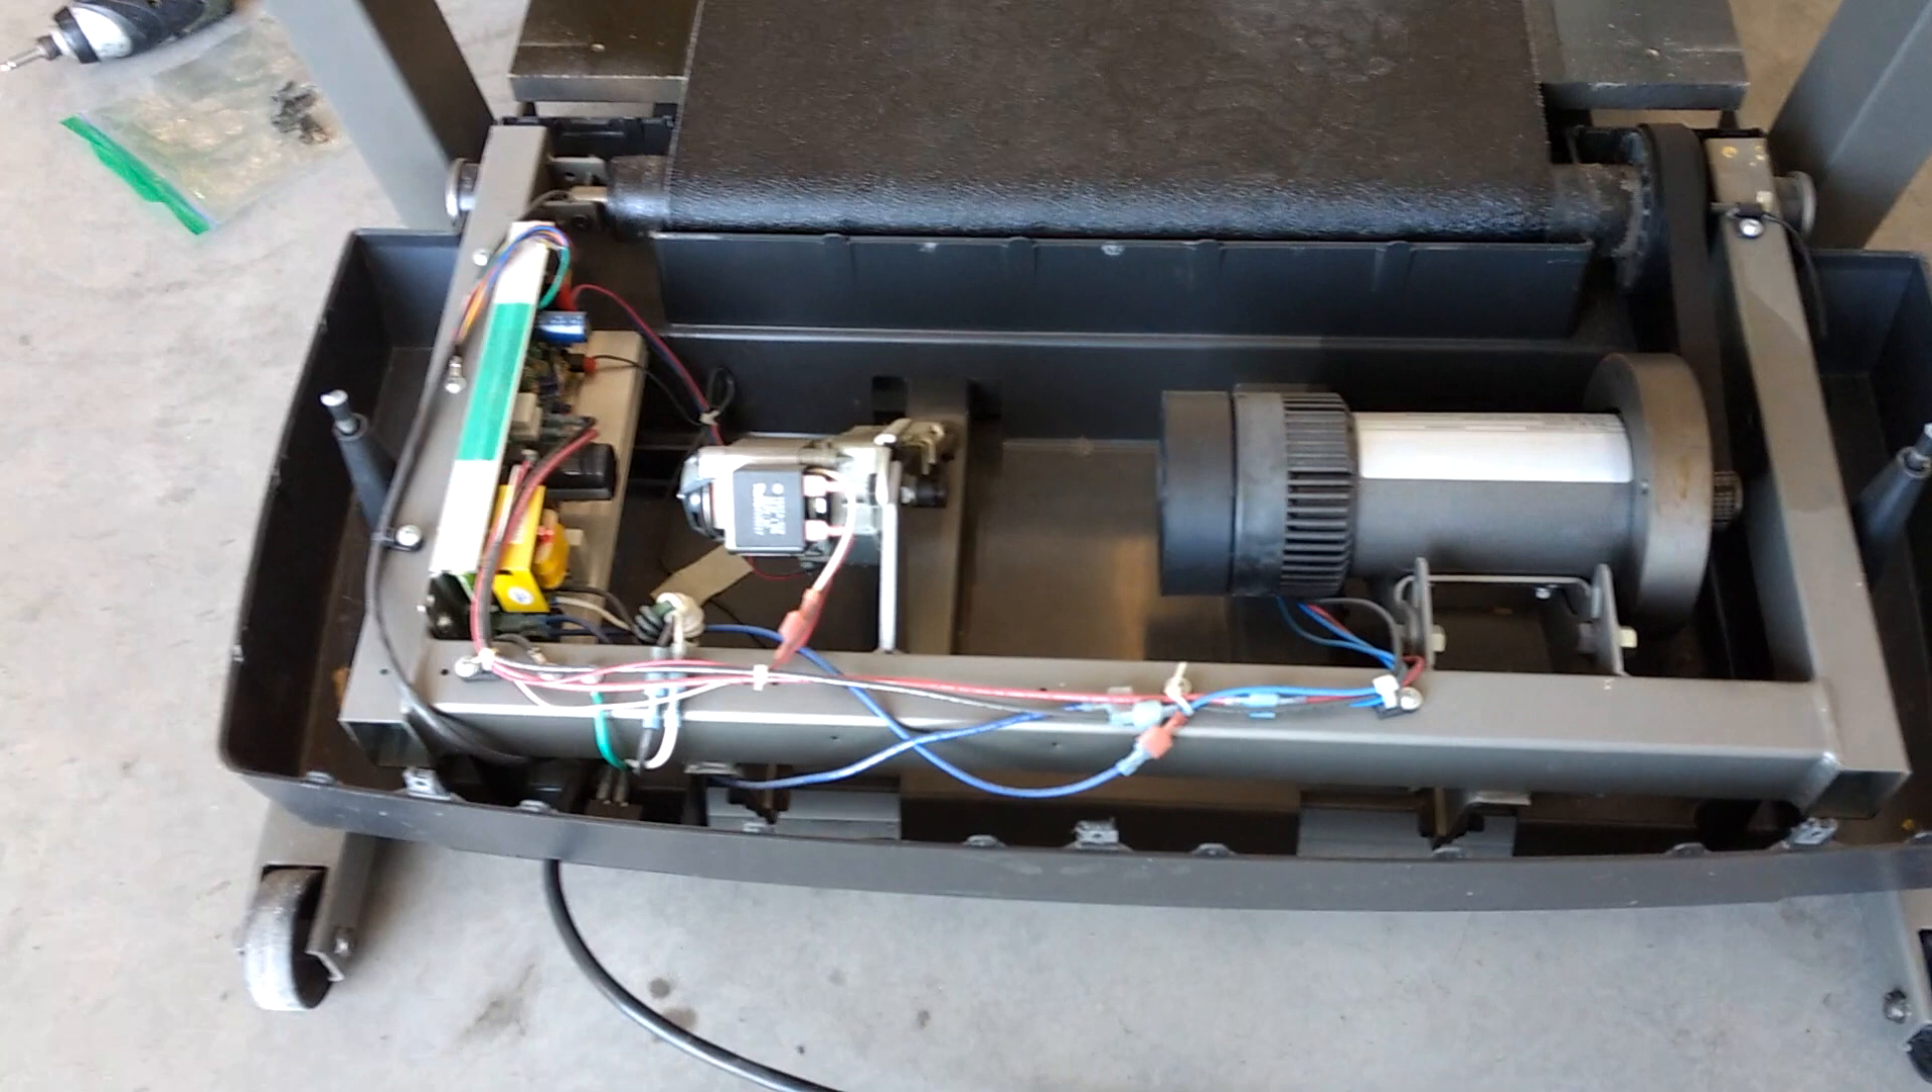And here you can see that I've taken off the main covers for the motor compartment.